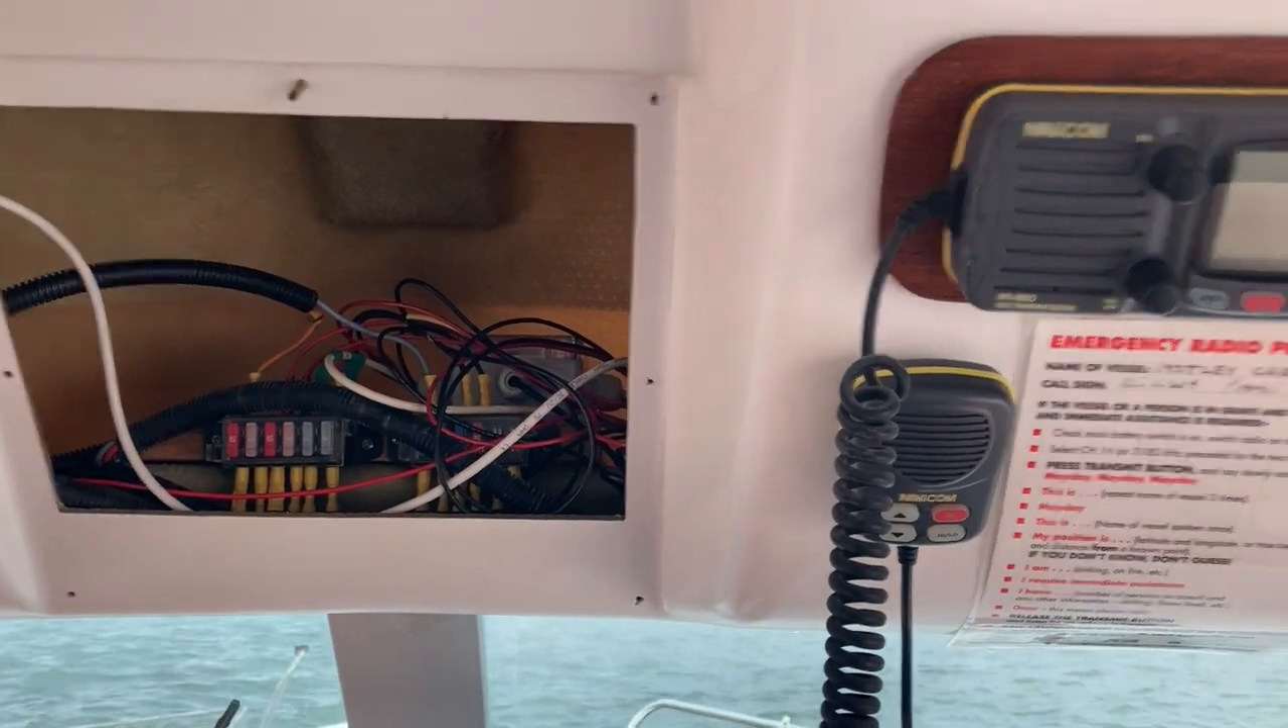Well, I've taken off the access panel, which gives me great access to the radio and behind.